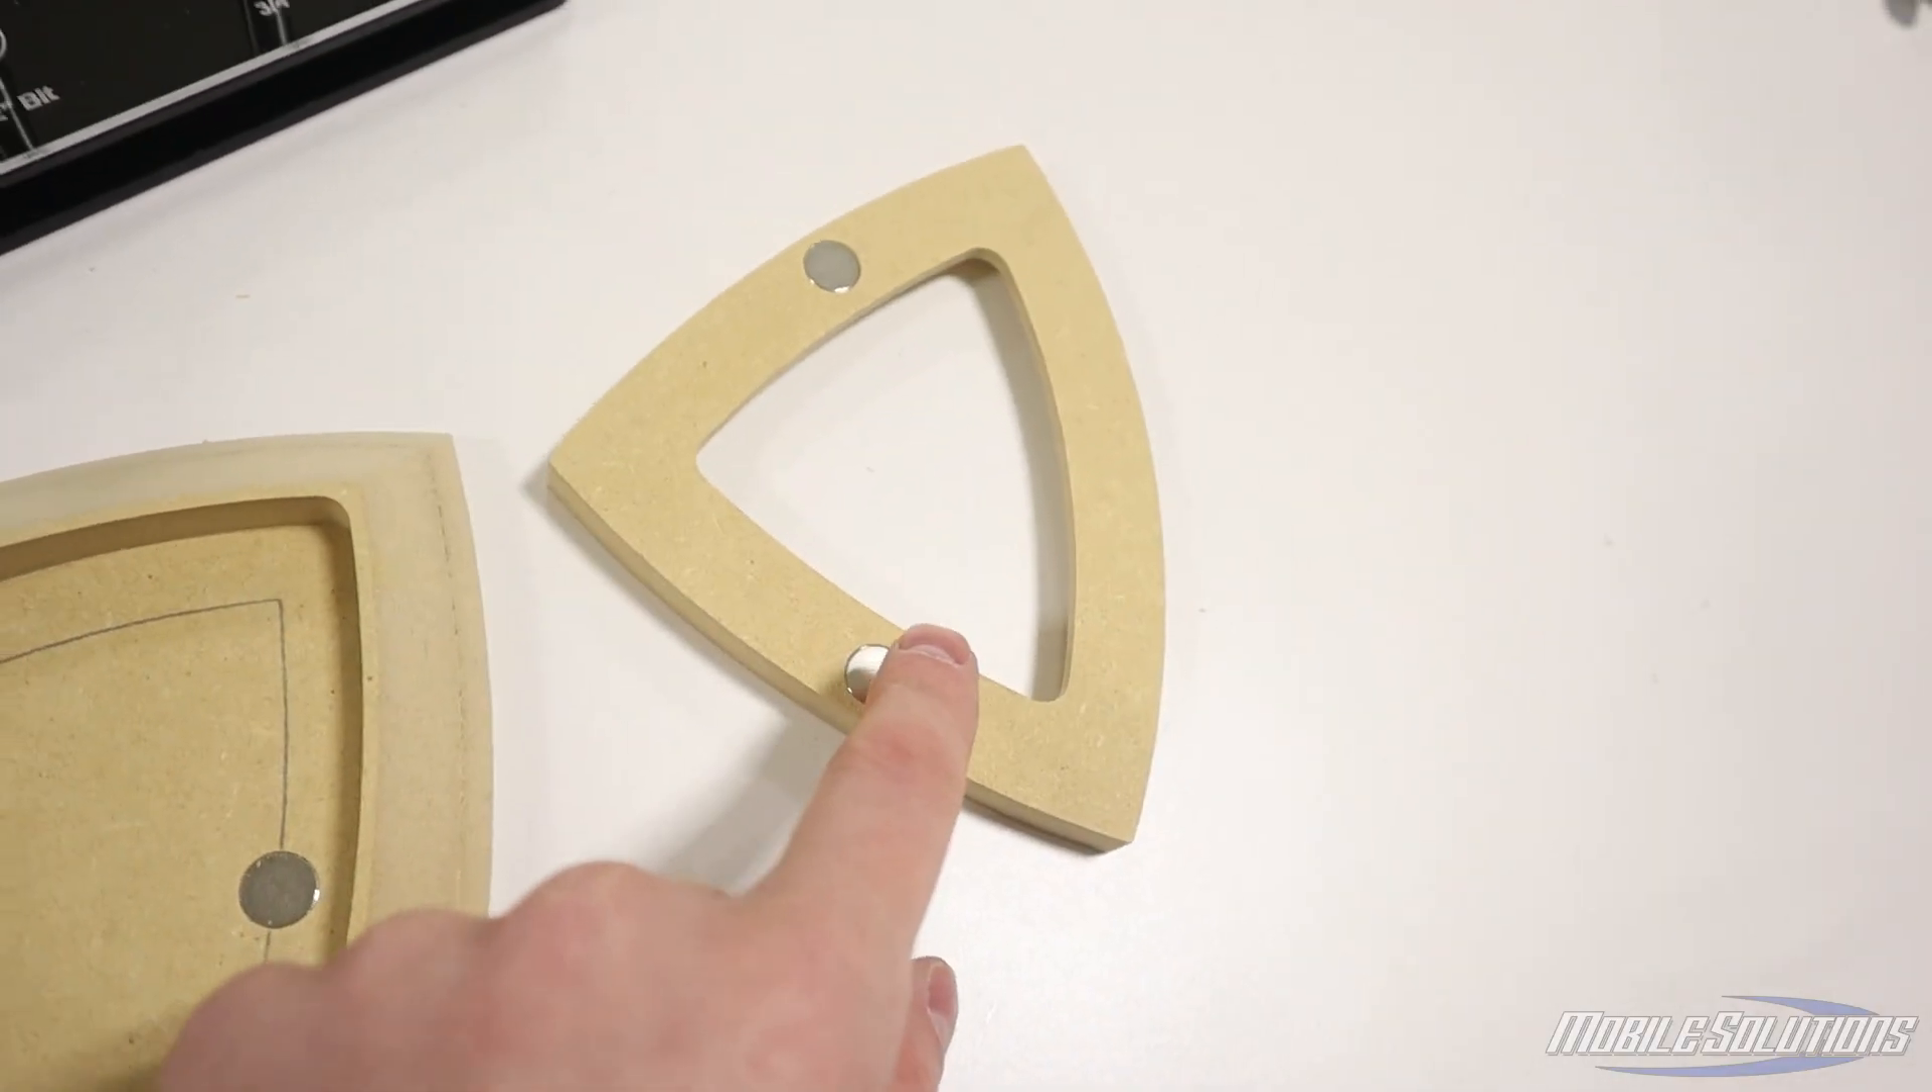The magnets are installed into the base and the insert.